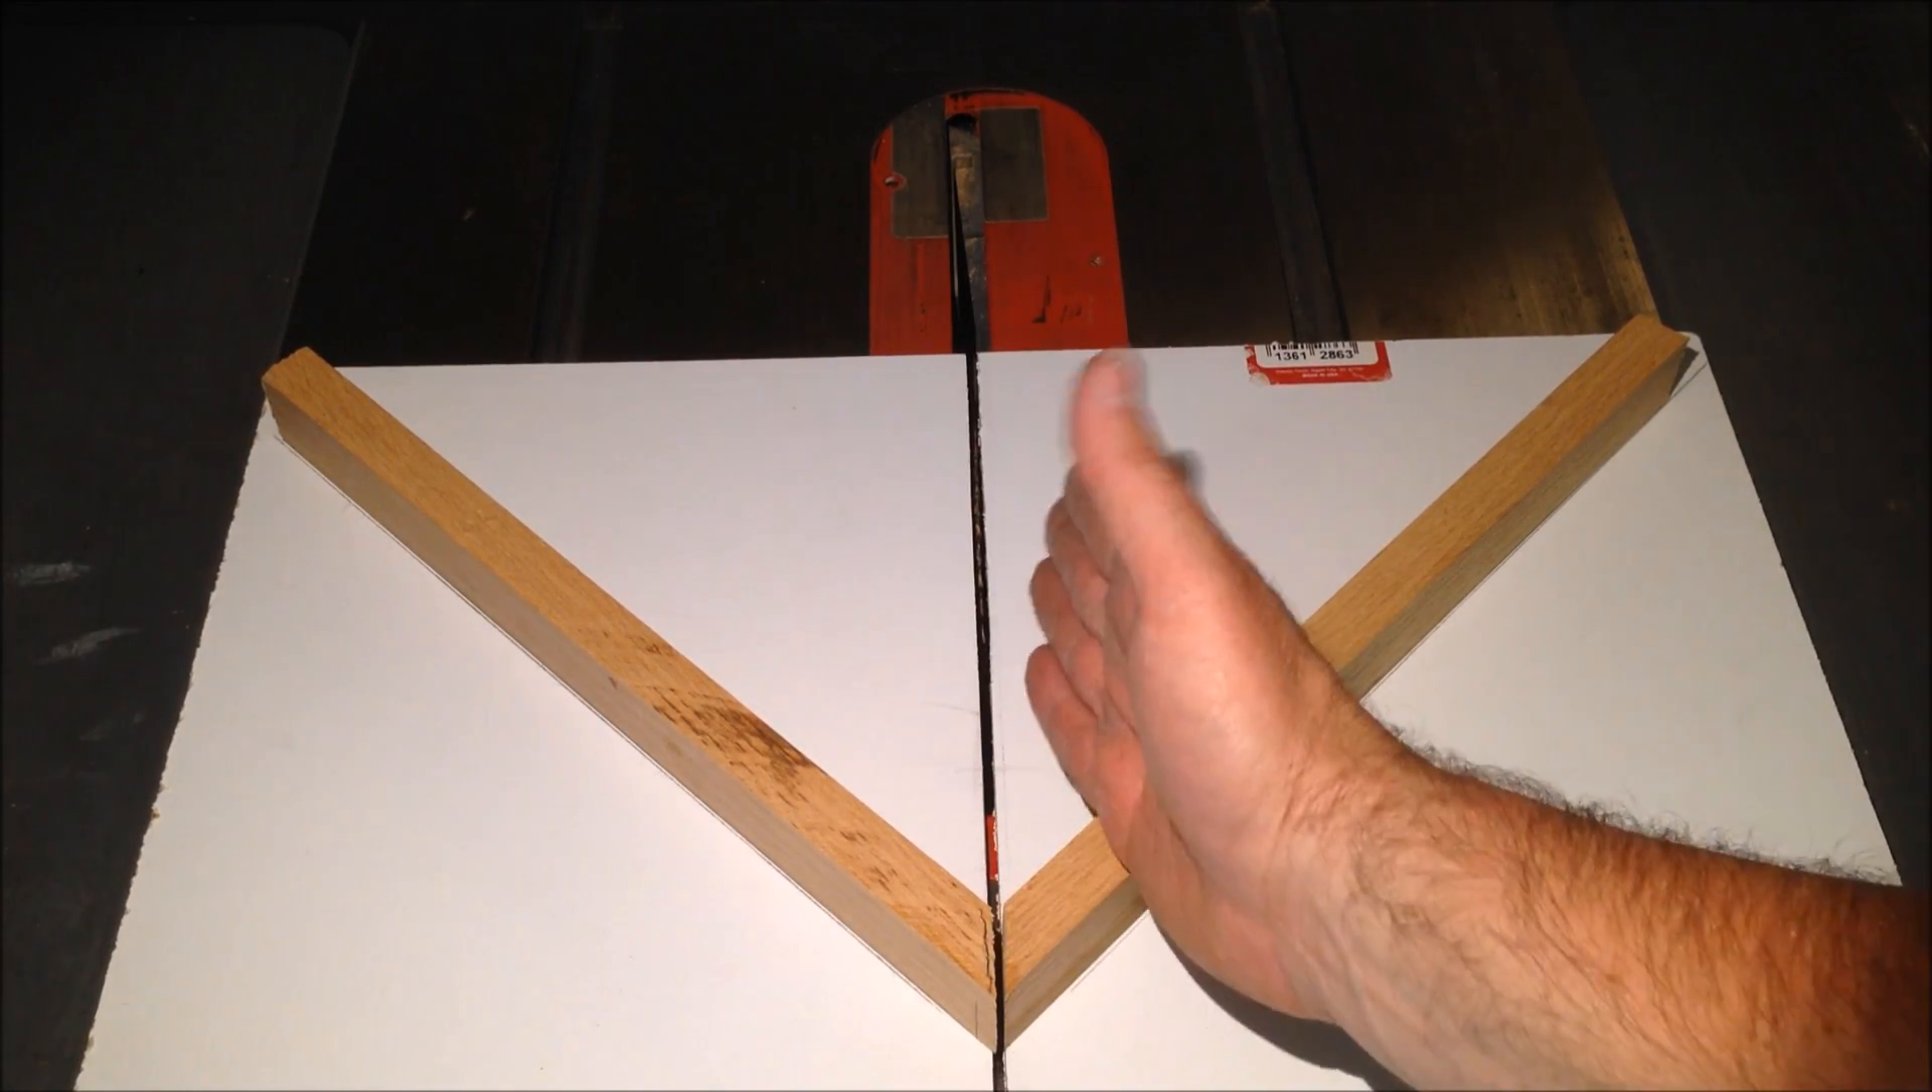I've got both of my oak guides mounted to my sled.